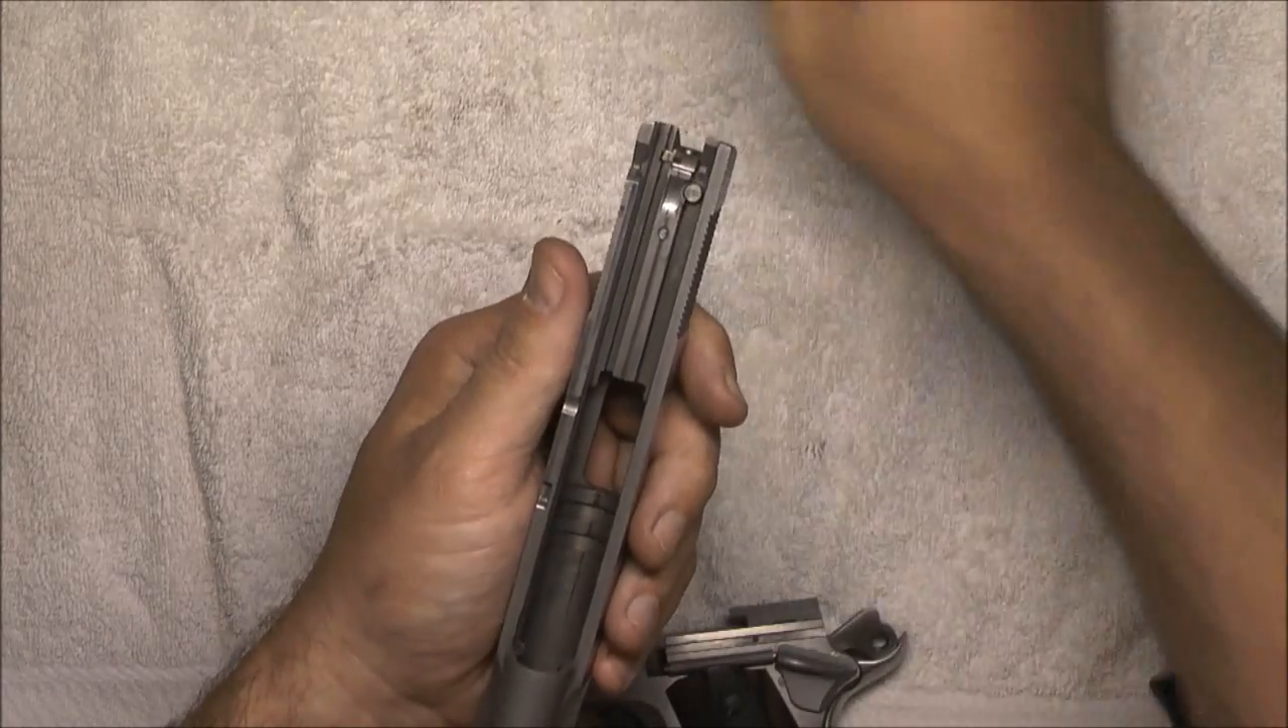Your slide should slide clear of the frame now. You're left with your slide.